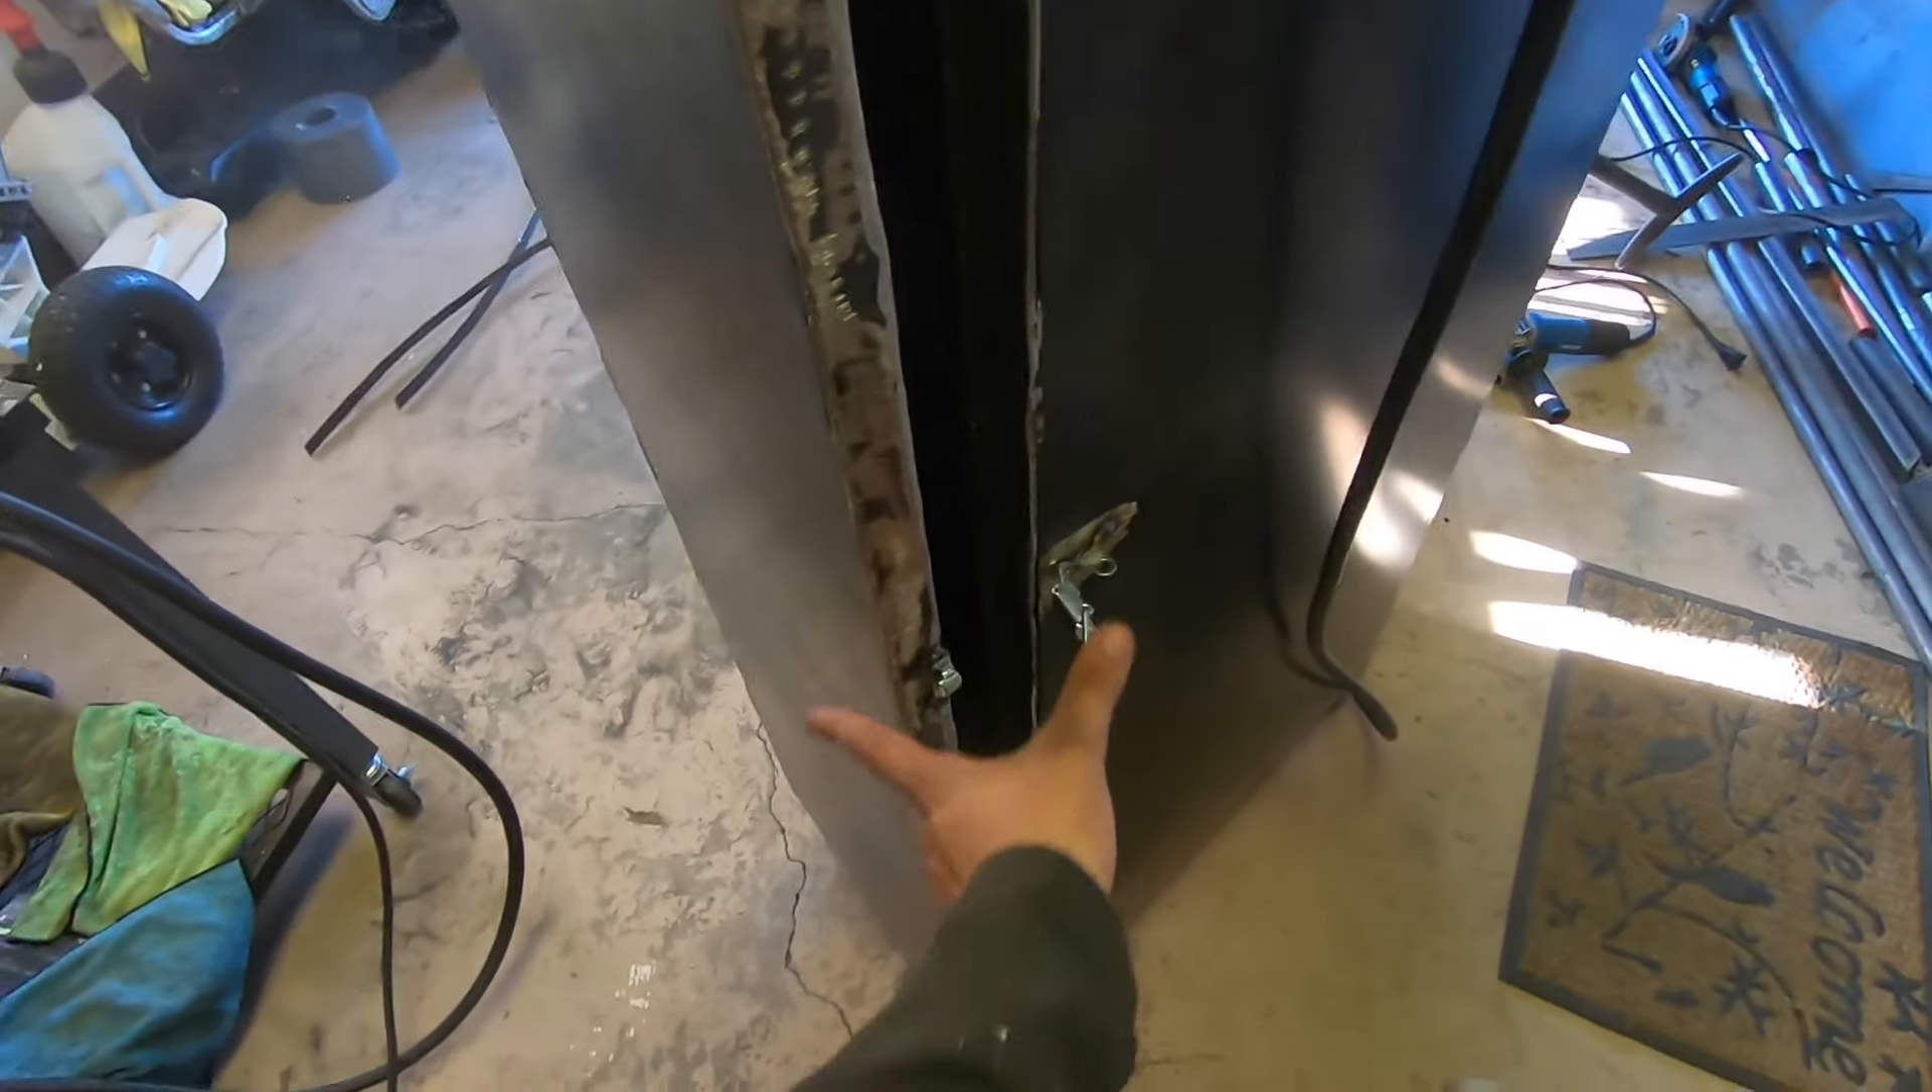All right so we got the door all mounted up just a couple hinges there down there and then welded it on the inside and I've also got this latch installed so that's pretty good.